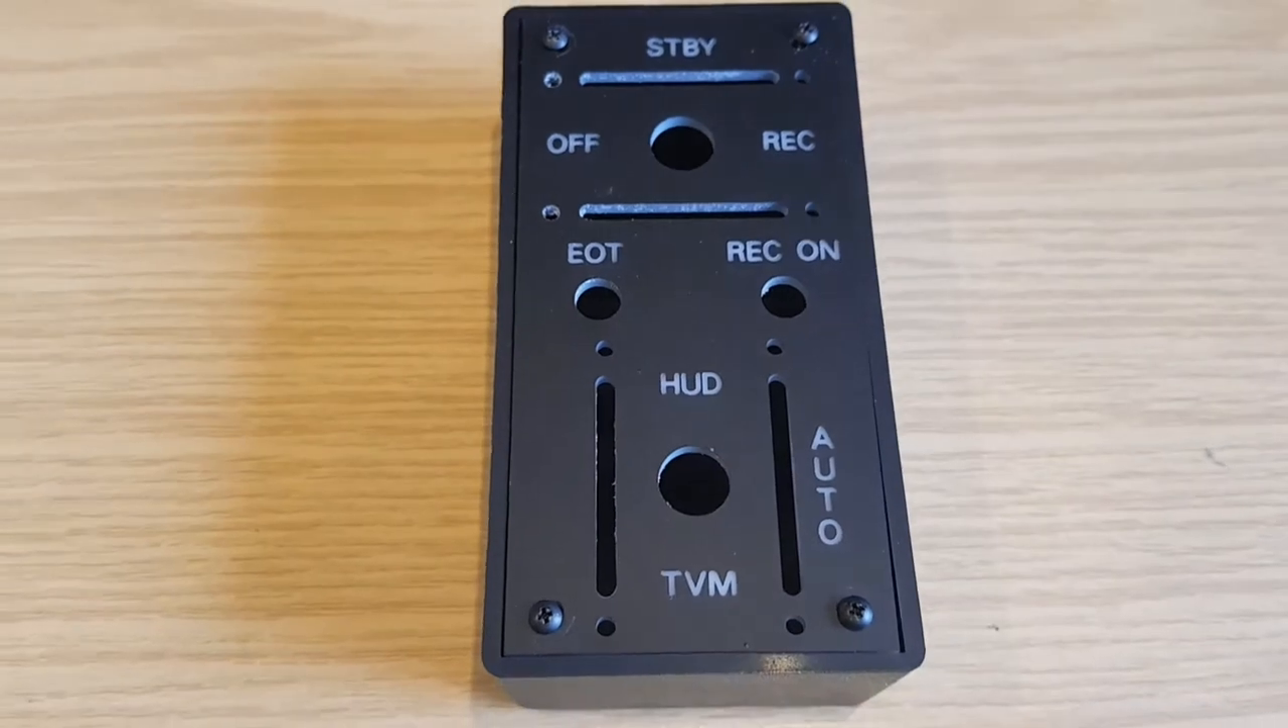So we're now at the end of the first stage, where we have the completed enclosure, in this case I've replaced the lid.